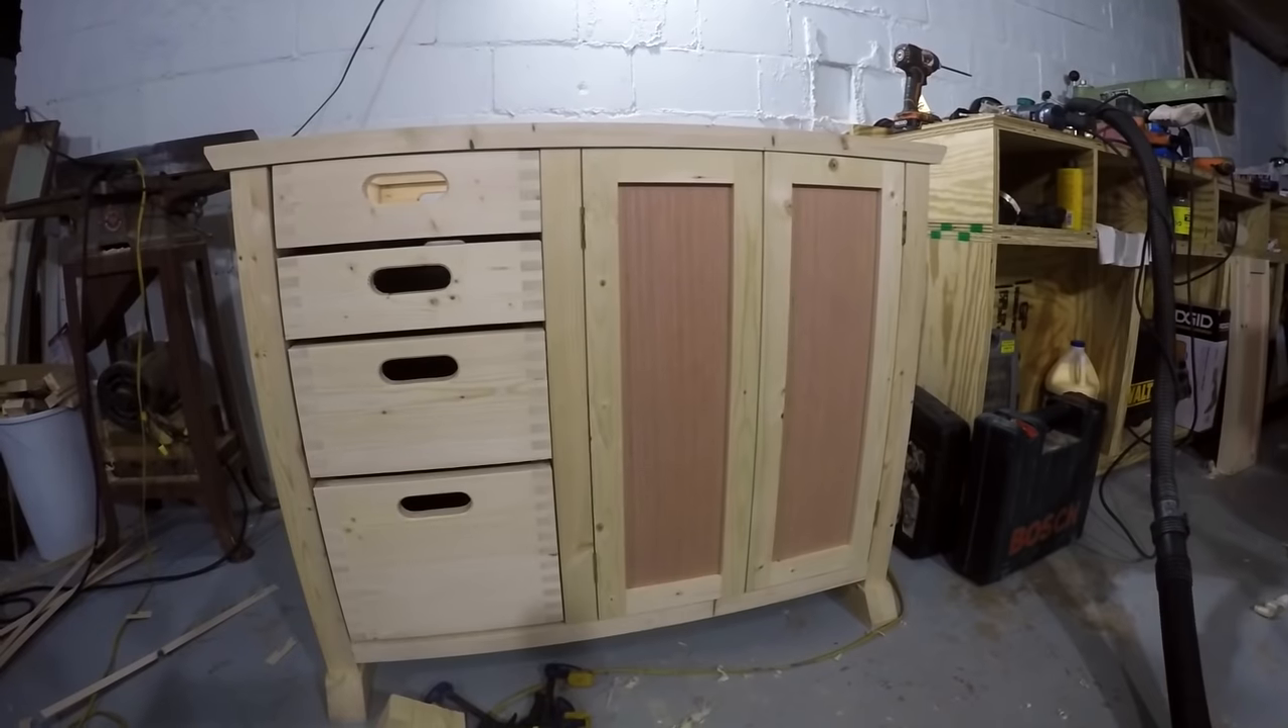With the doors finished that completes the construction of the island.